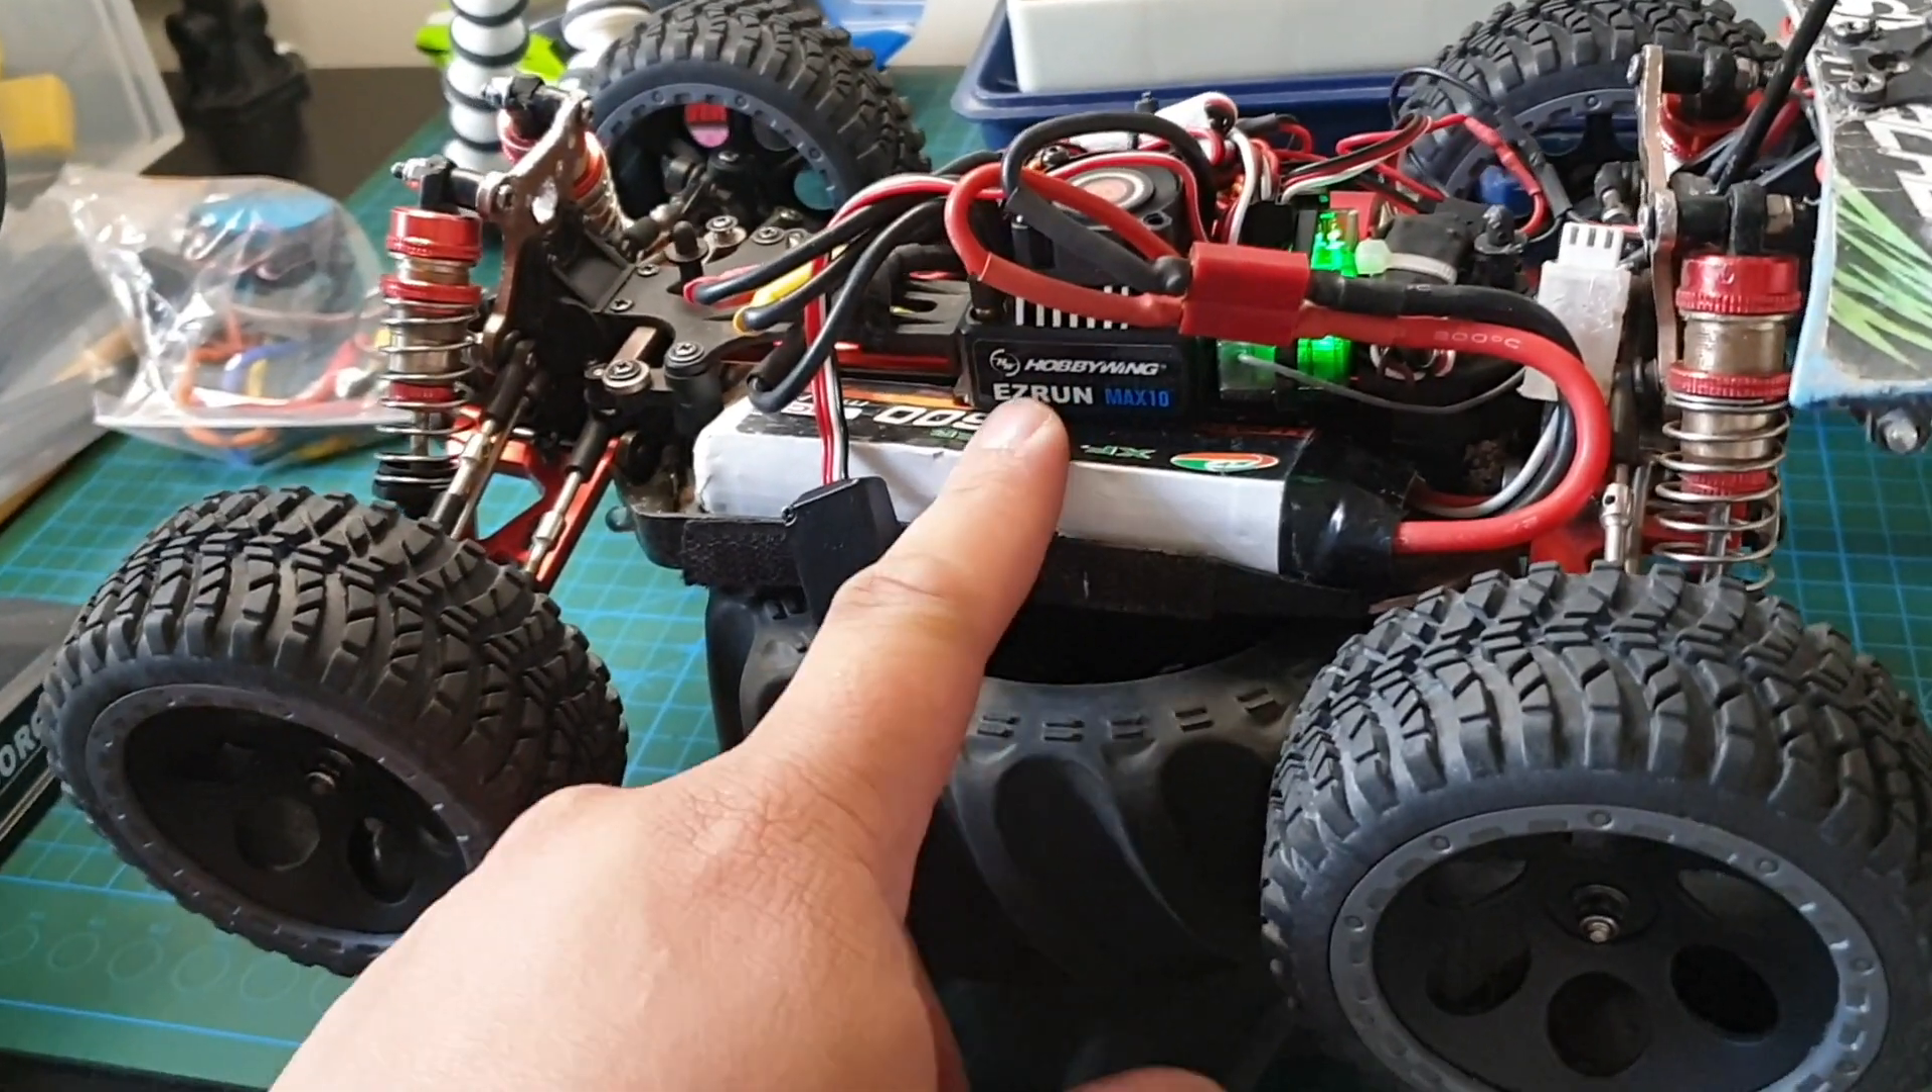I've finished installing the hobby wing ESC easy run max 20, sorry, max 10. And, um, it seems to be going all right.